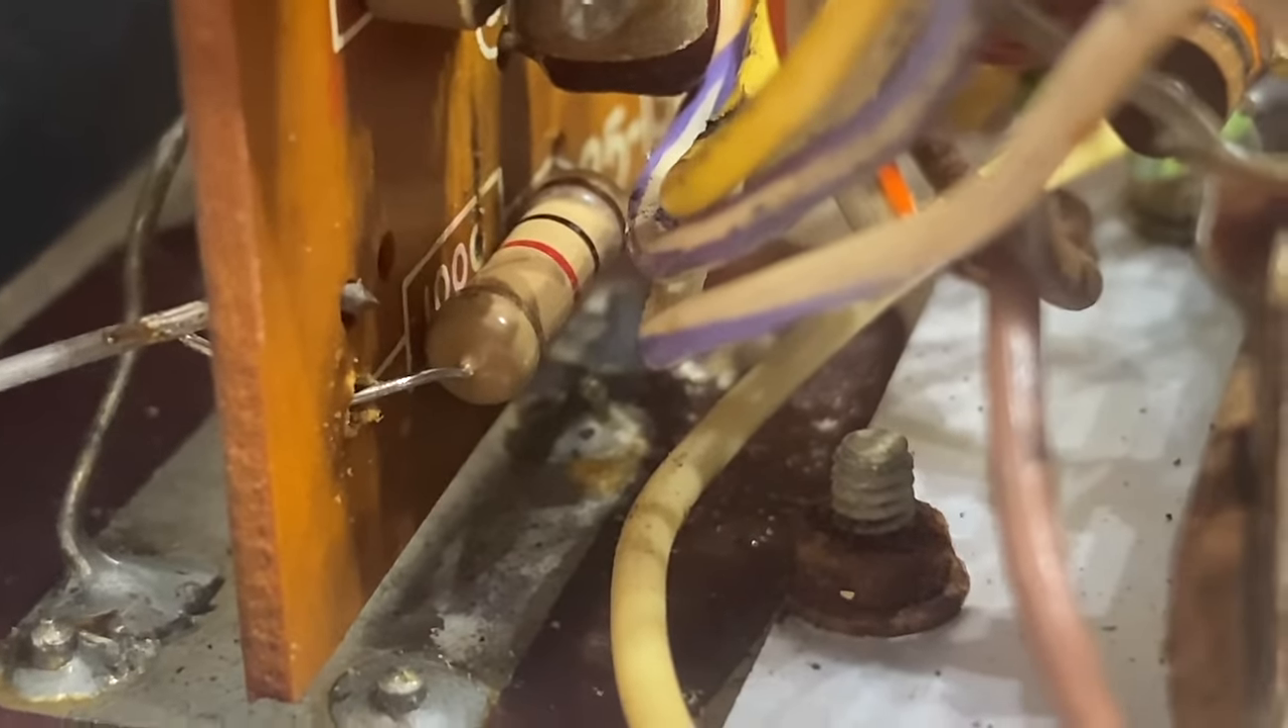I just installed this resistor because the one that was there before was partially burned up.